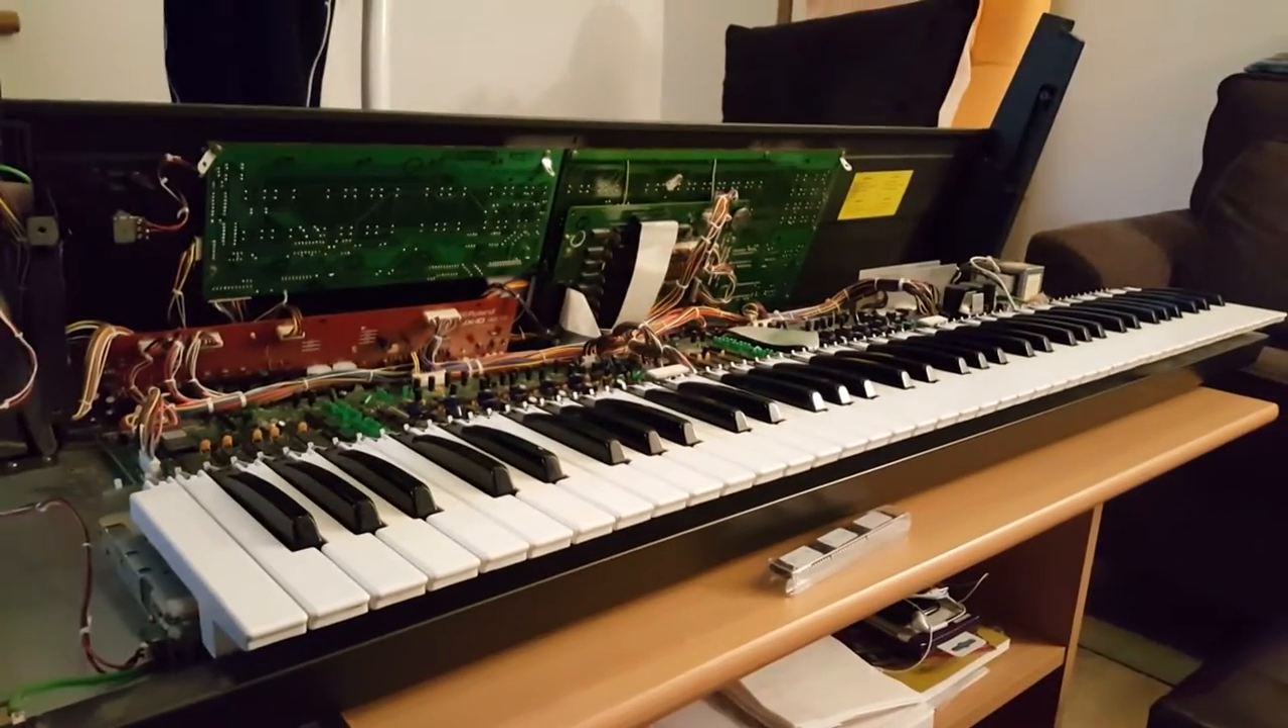As you can see I've already opened the case.